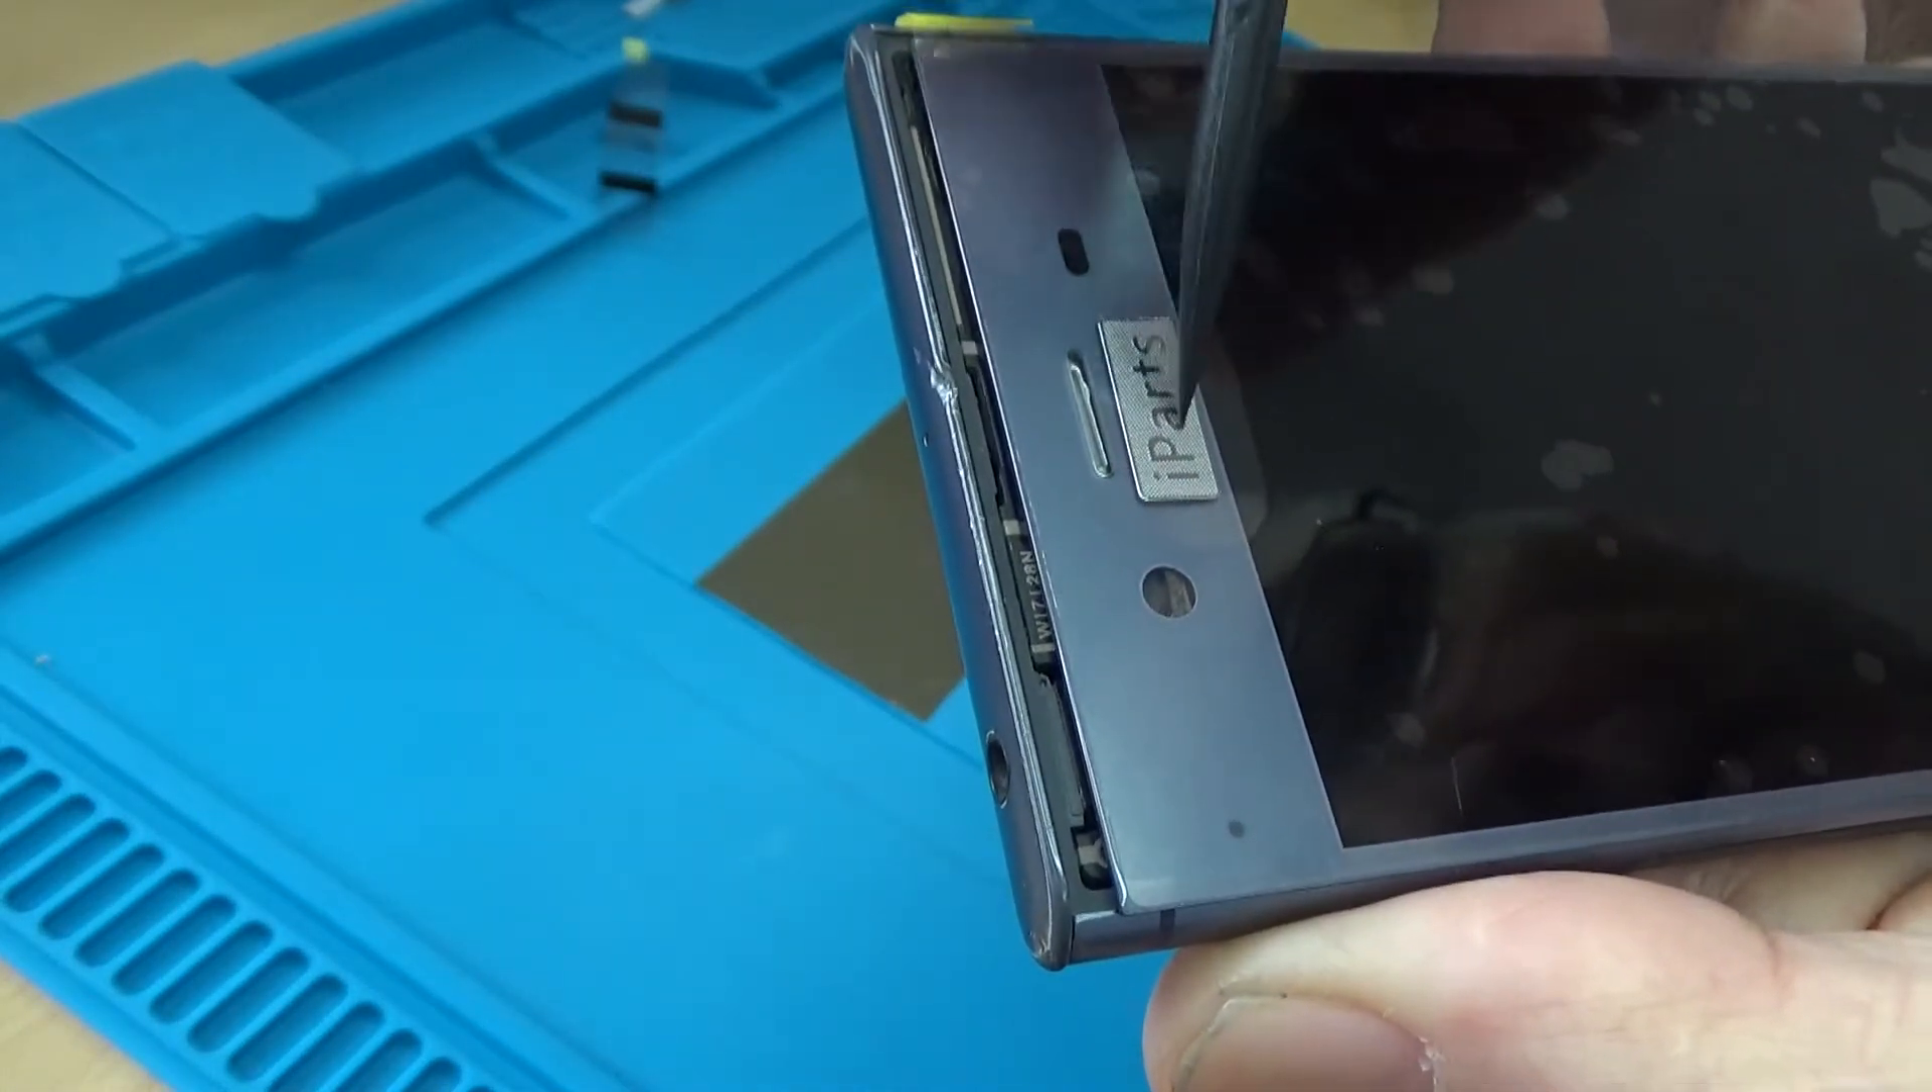So as you can probably see when you're looking there you can see the speaker part but look at the gap here.